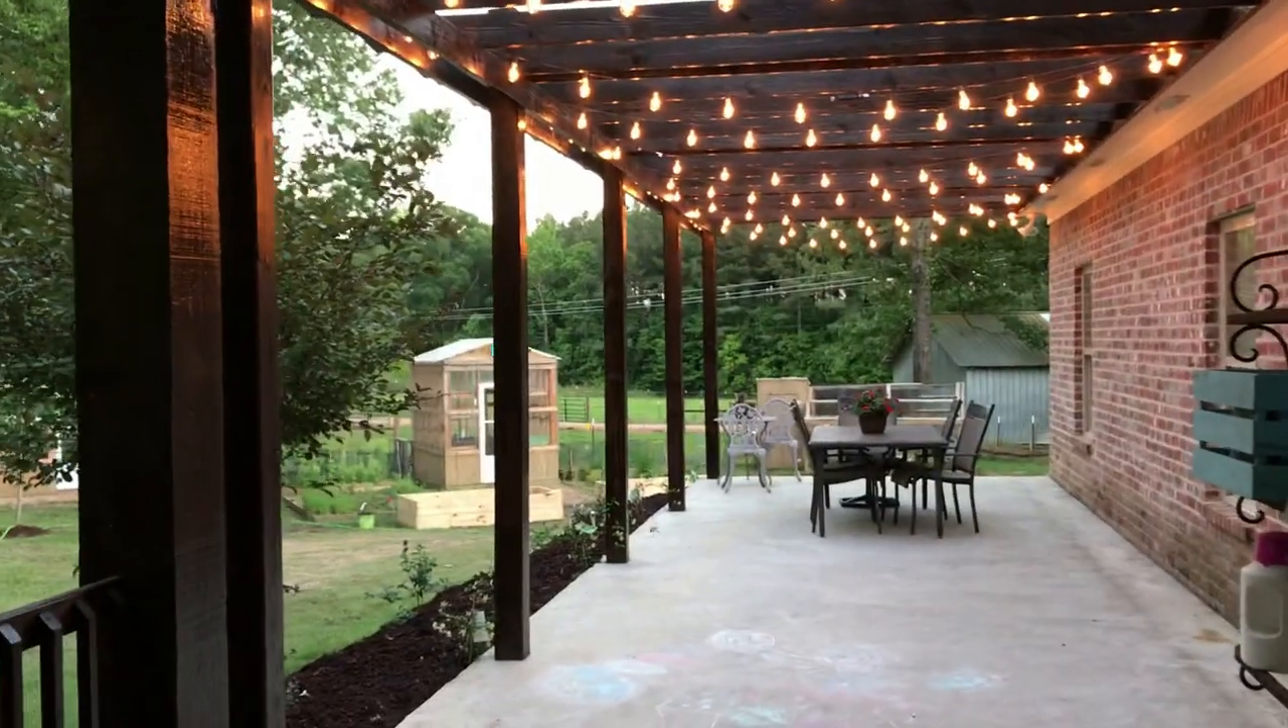We got our lights all up our lights are all done.